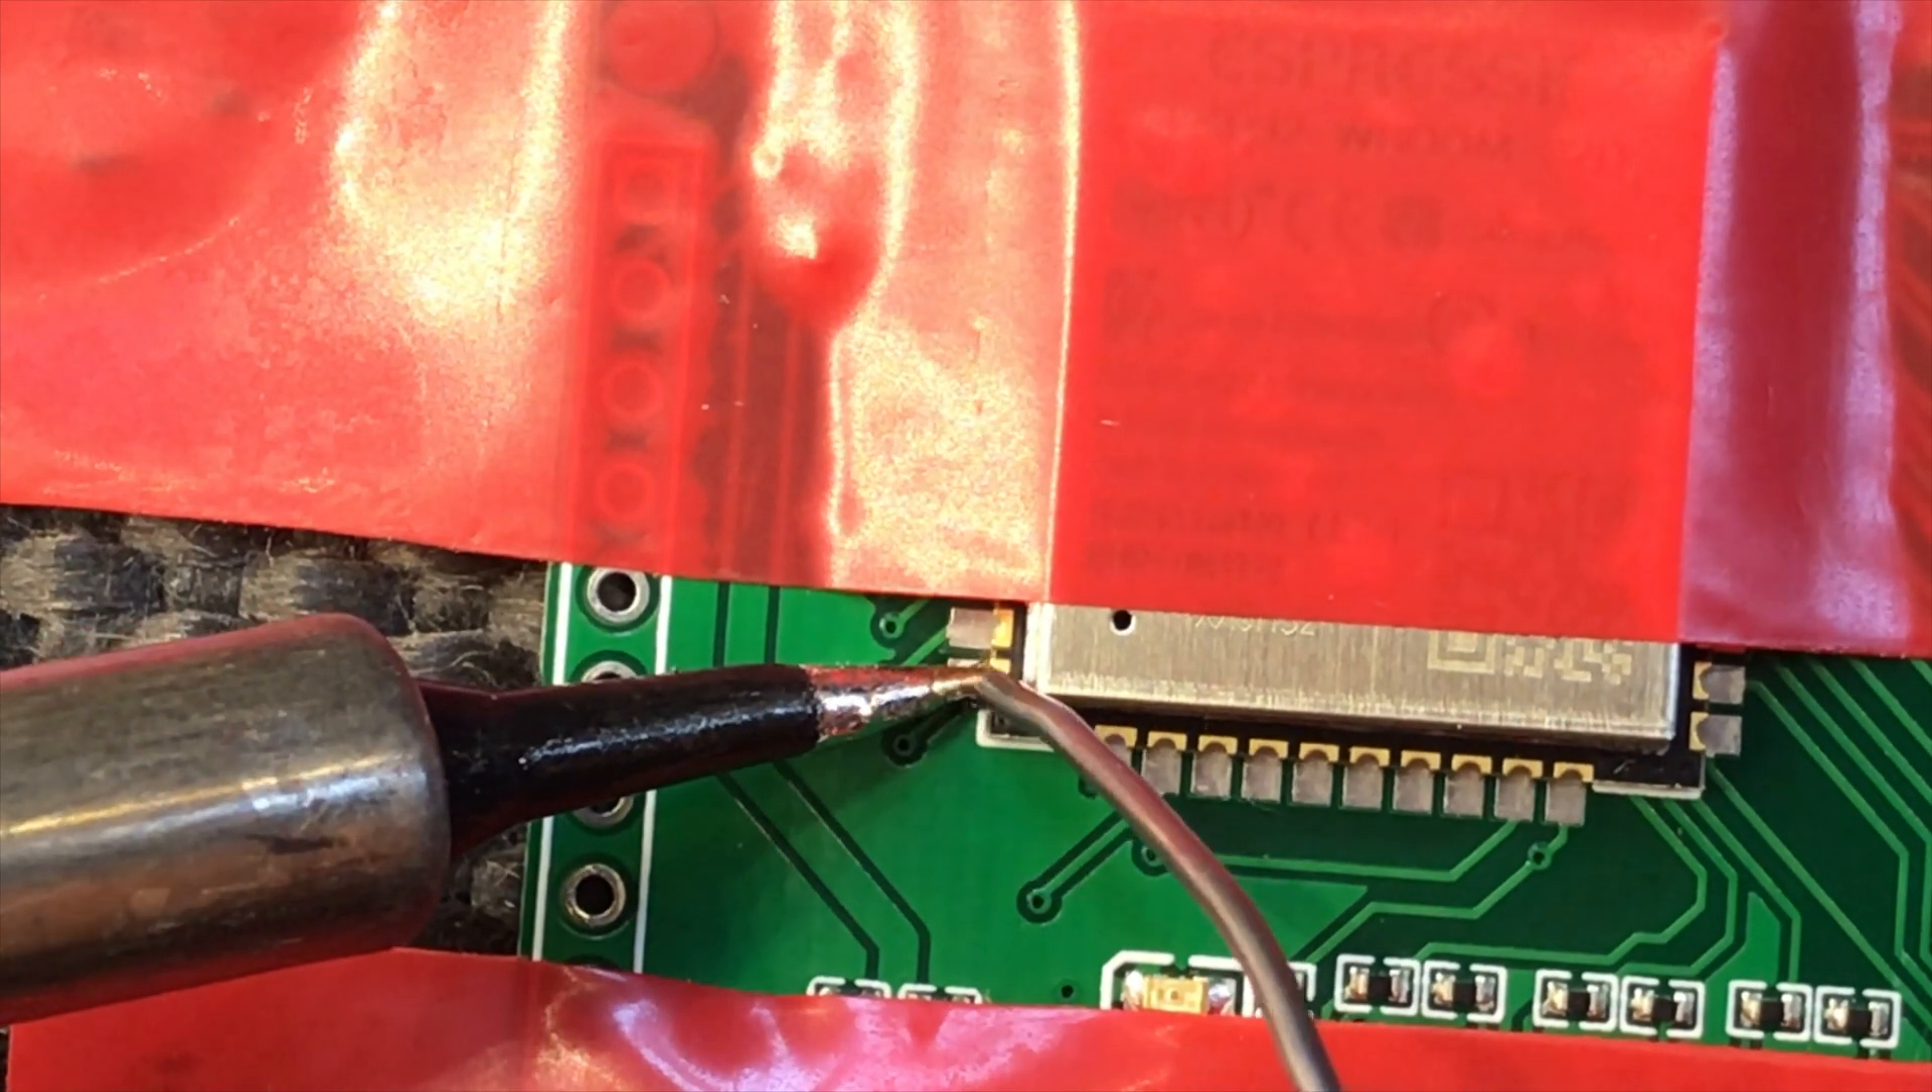So, I've aligned the ESP to the position on the PCB where it should go and I've taped it down.